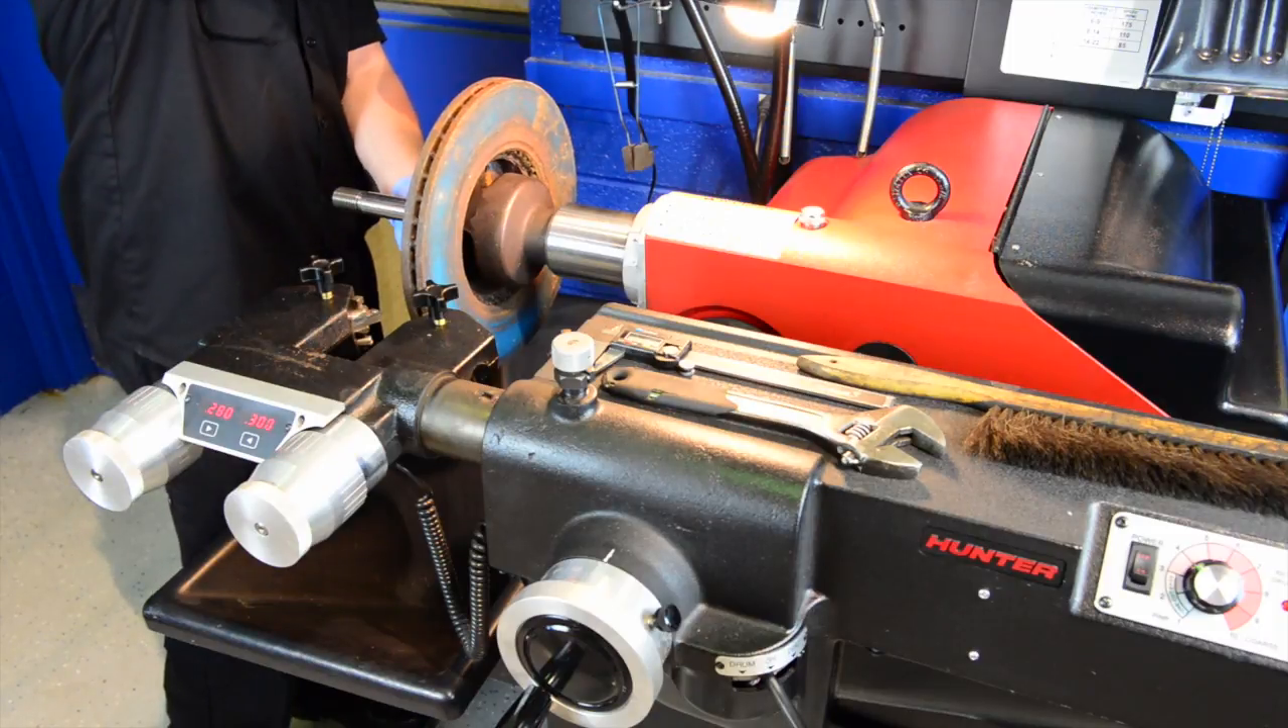Now the rotor is on the arbor I have to take another clamp cup and put it on the rotor.